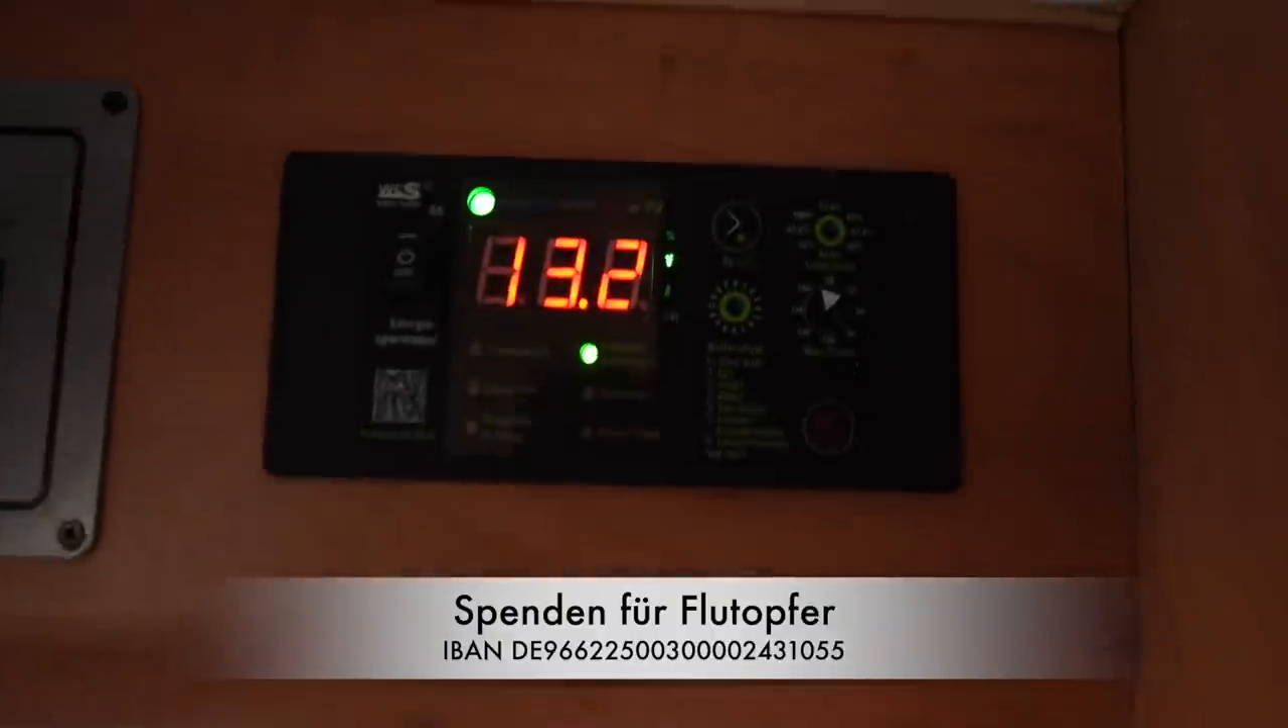Dann haben wir natürlich hier das Display montiert. Das haben wir hier oben hingeschraubt.